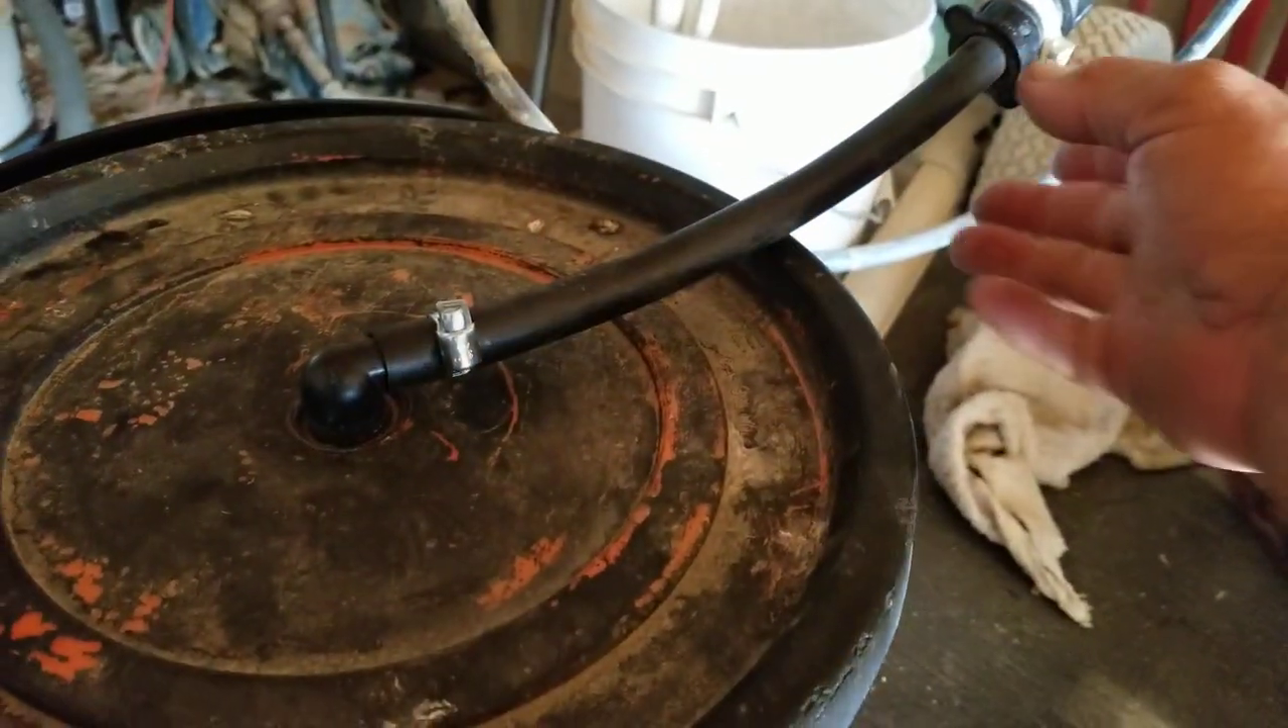So what I did was I put a half-inch pipe thread elbow fitting. Screwed it through the cover right here.